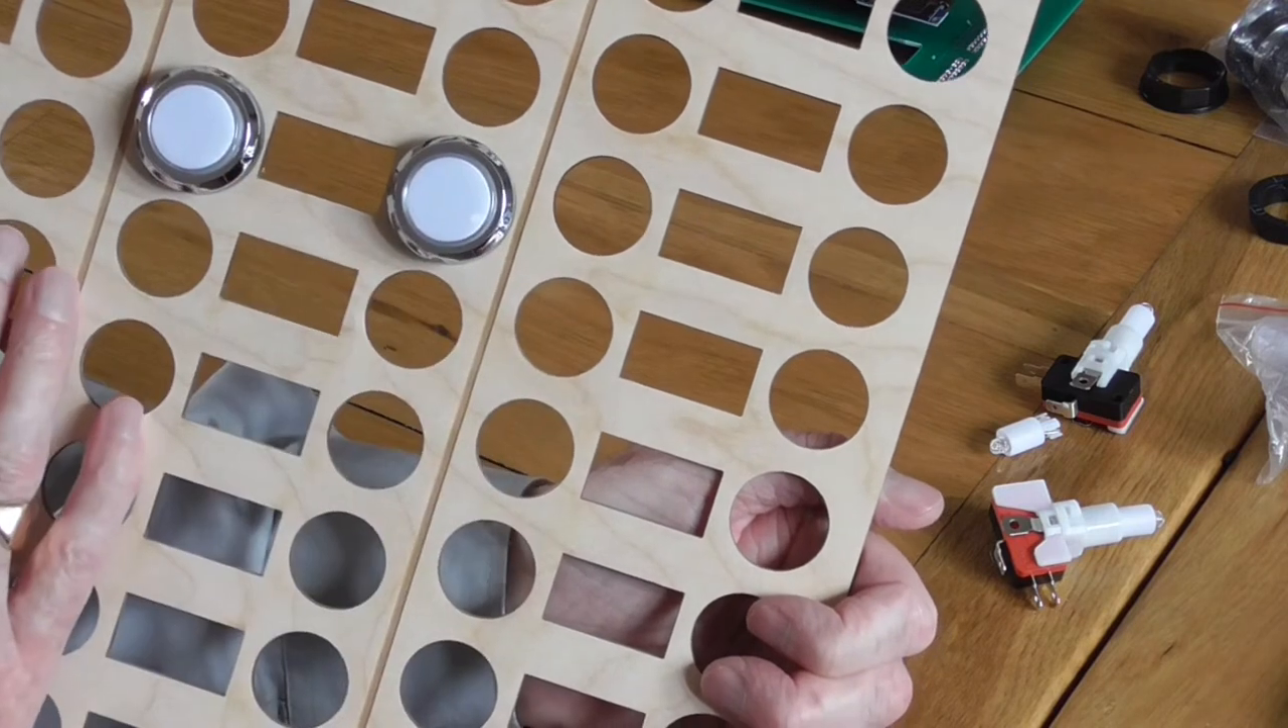So now what we've done is we've got the two stop switch bodies fitted into the stock plate.